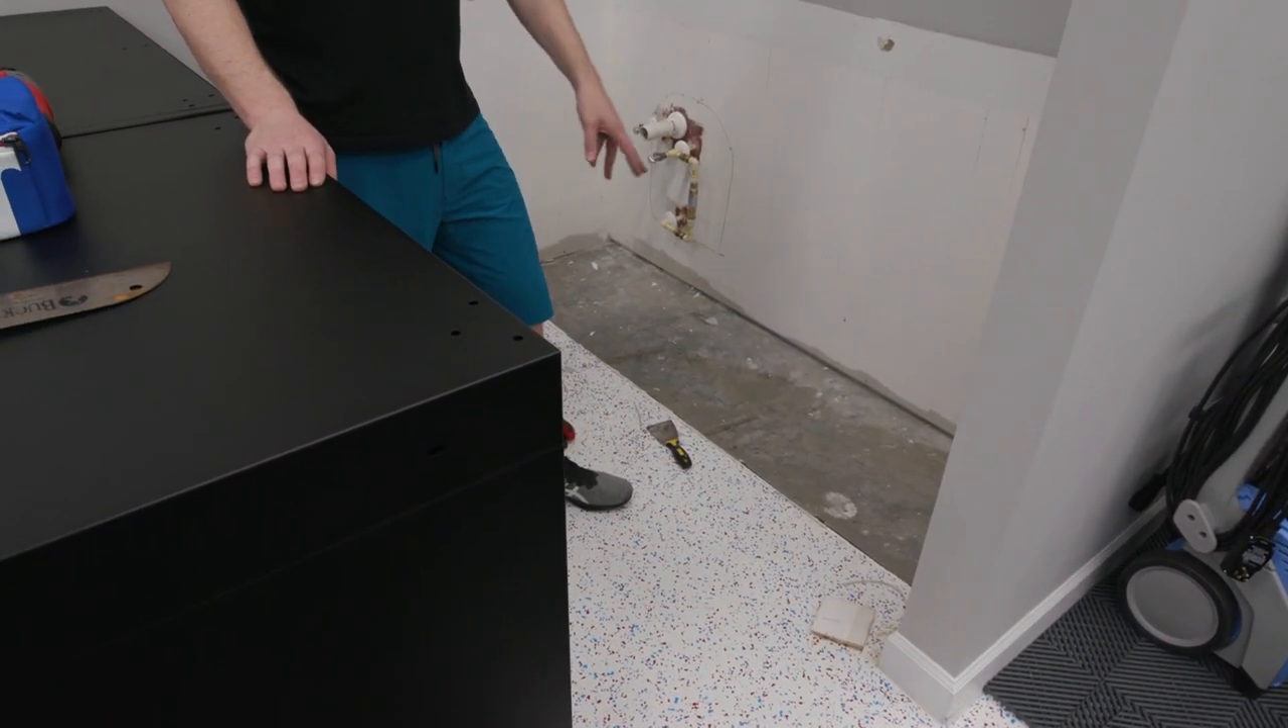I've already cut the baseboard off here.